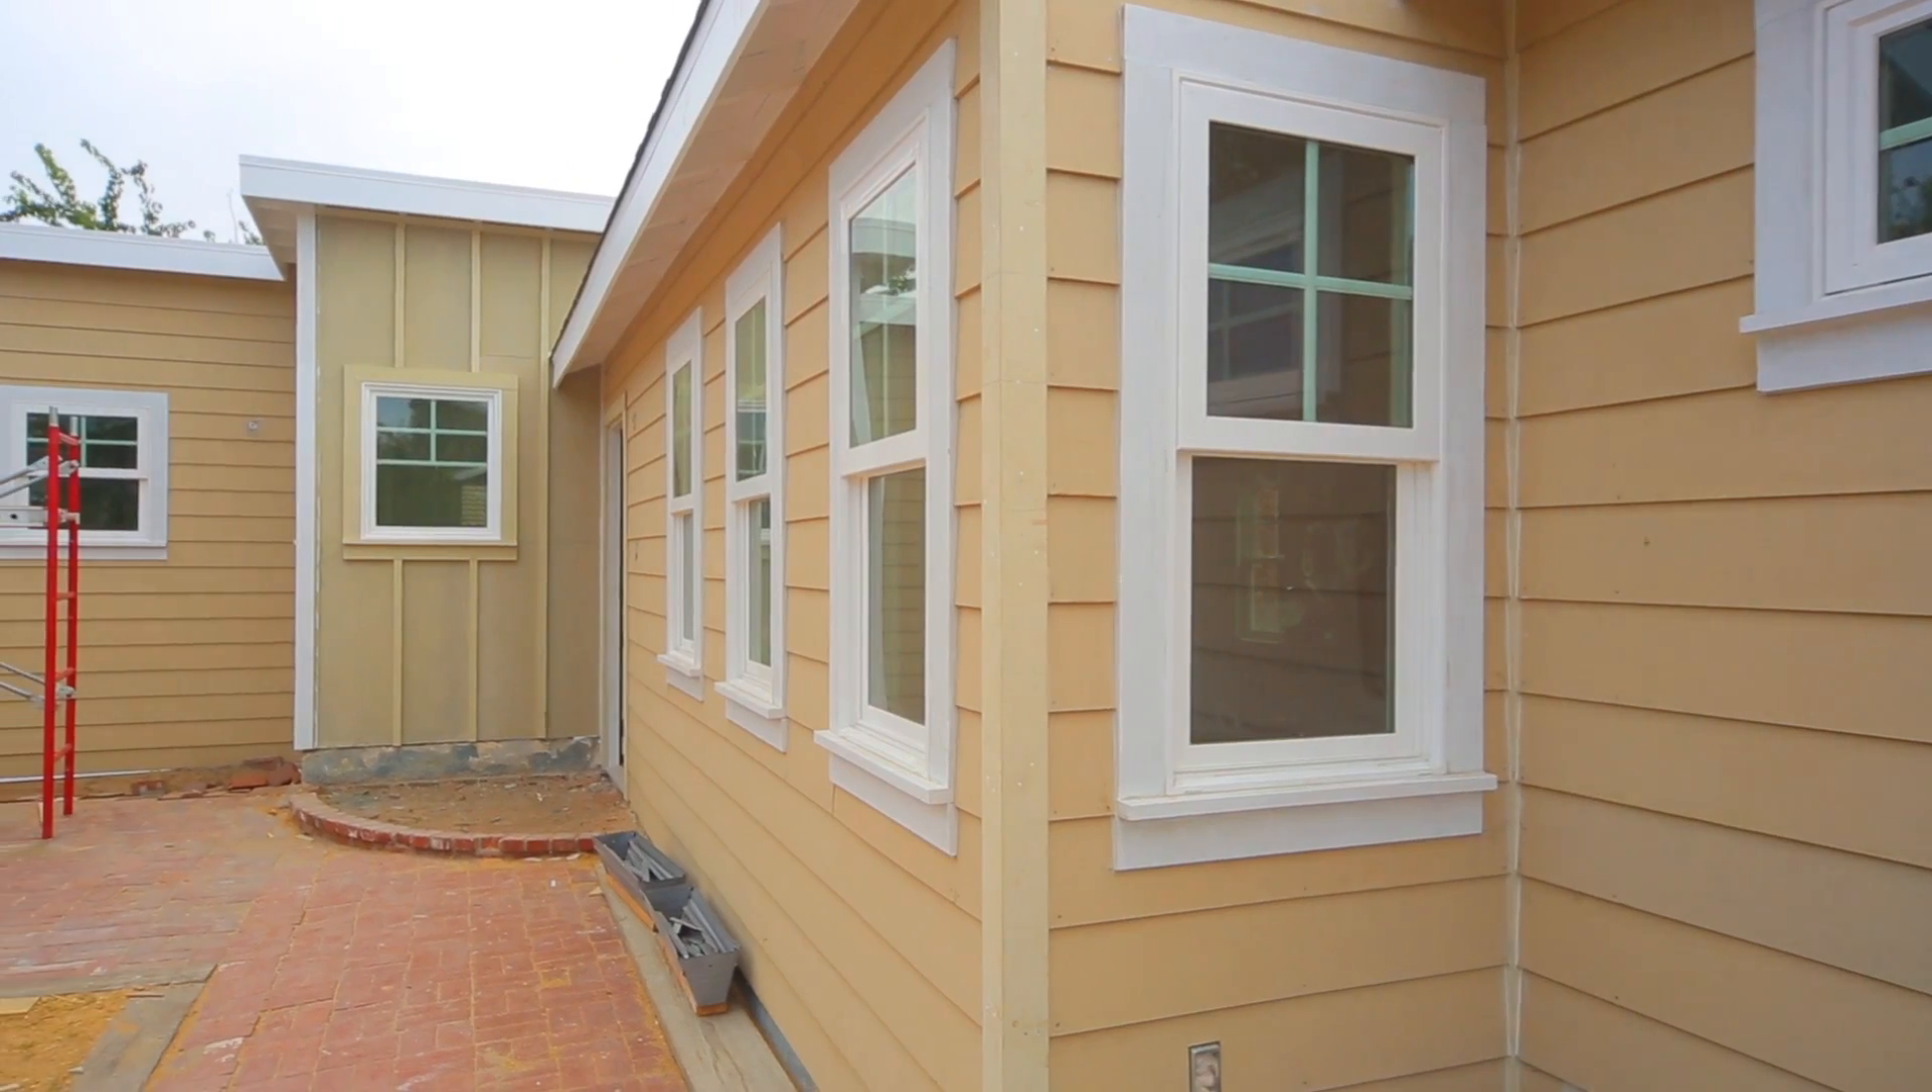As you go down this way through the property, we have all new windows put in throughout the house. They've all been trimmed out with the style of choice of wood trim and framing.